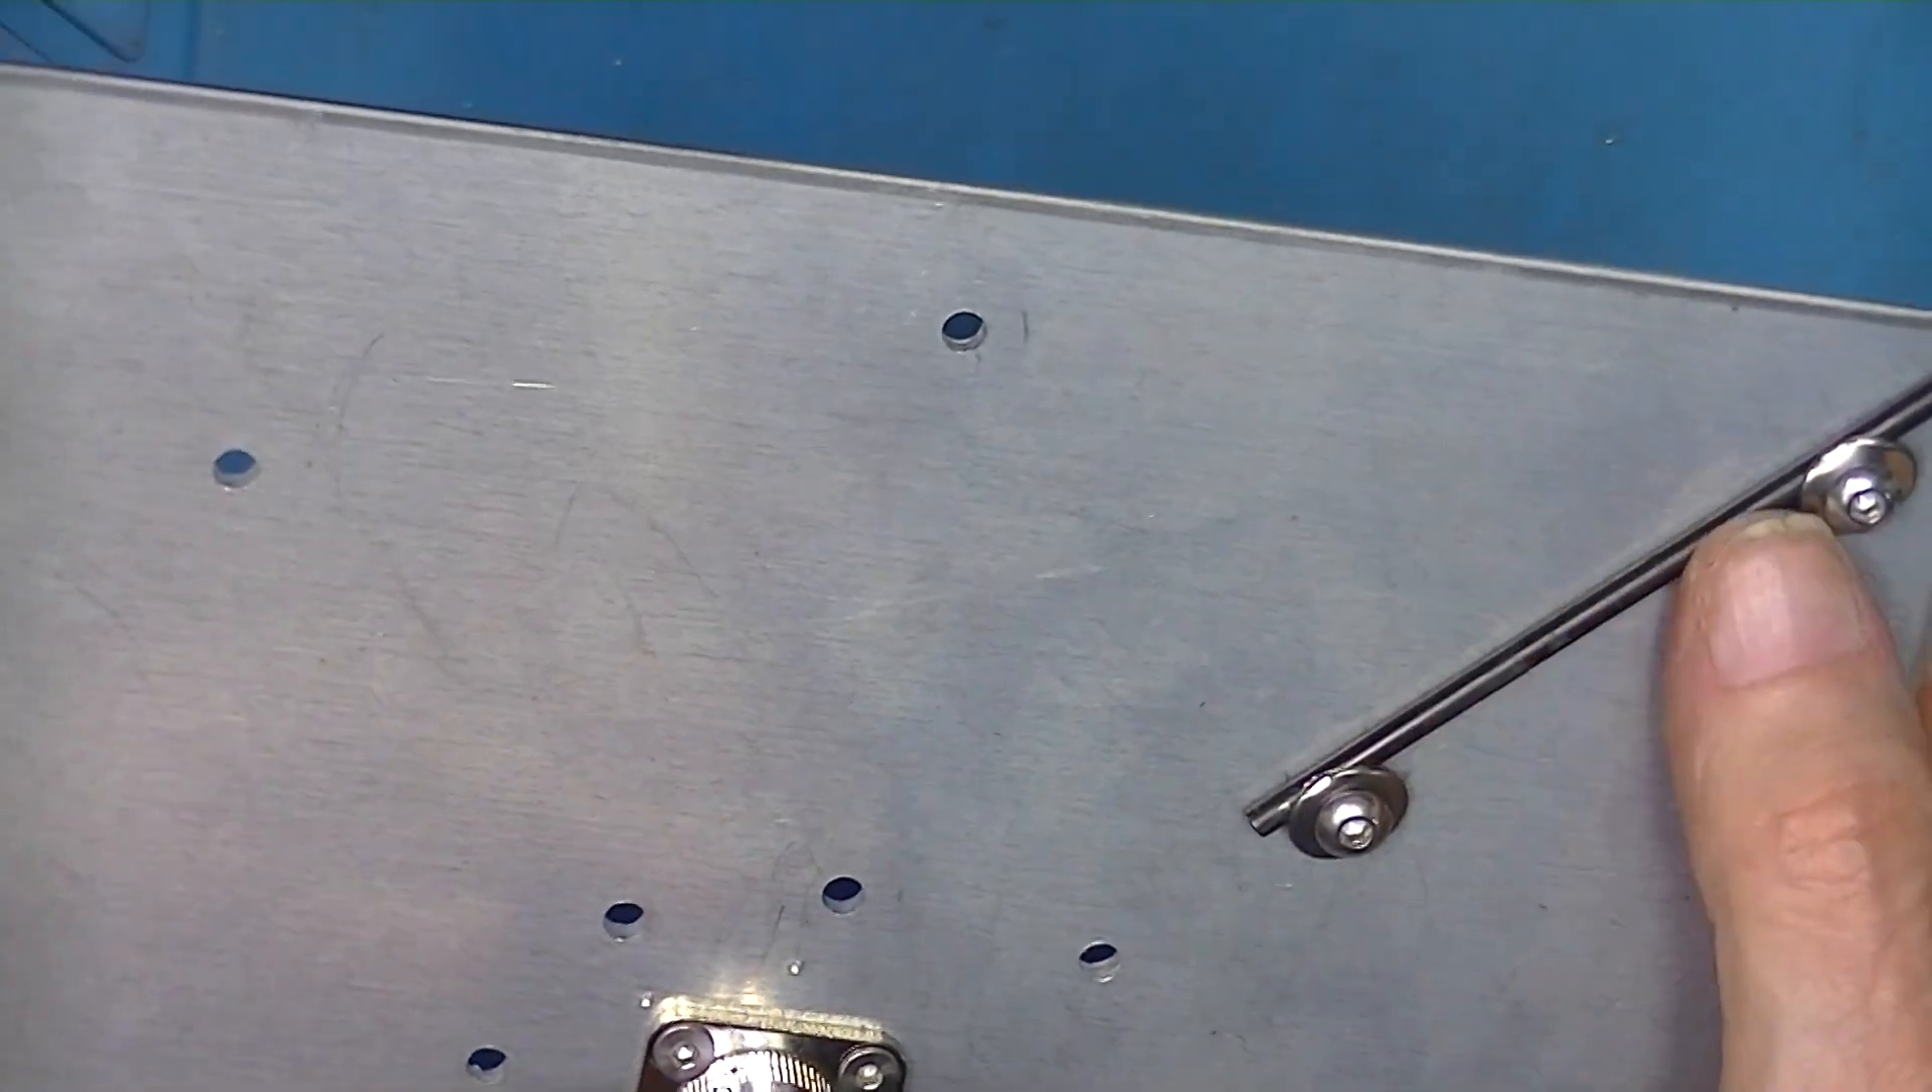And the rod is captive under the bent washers.